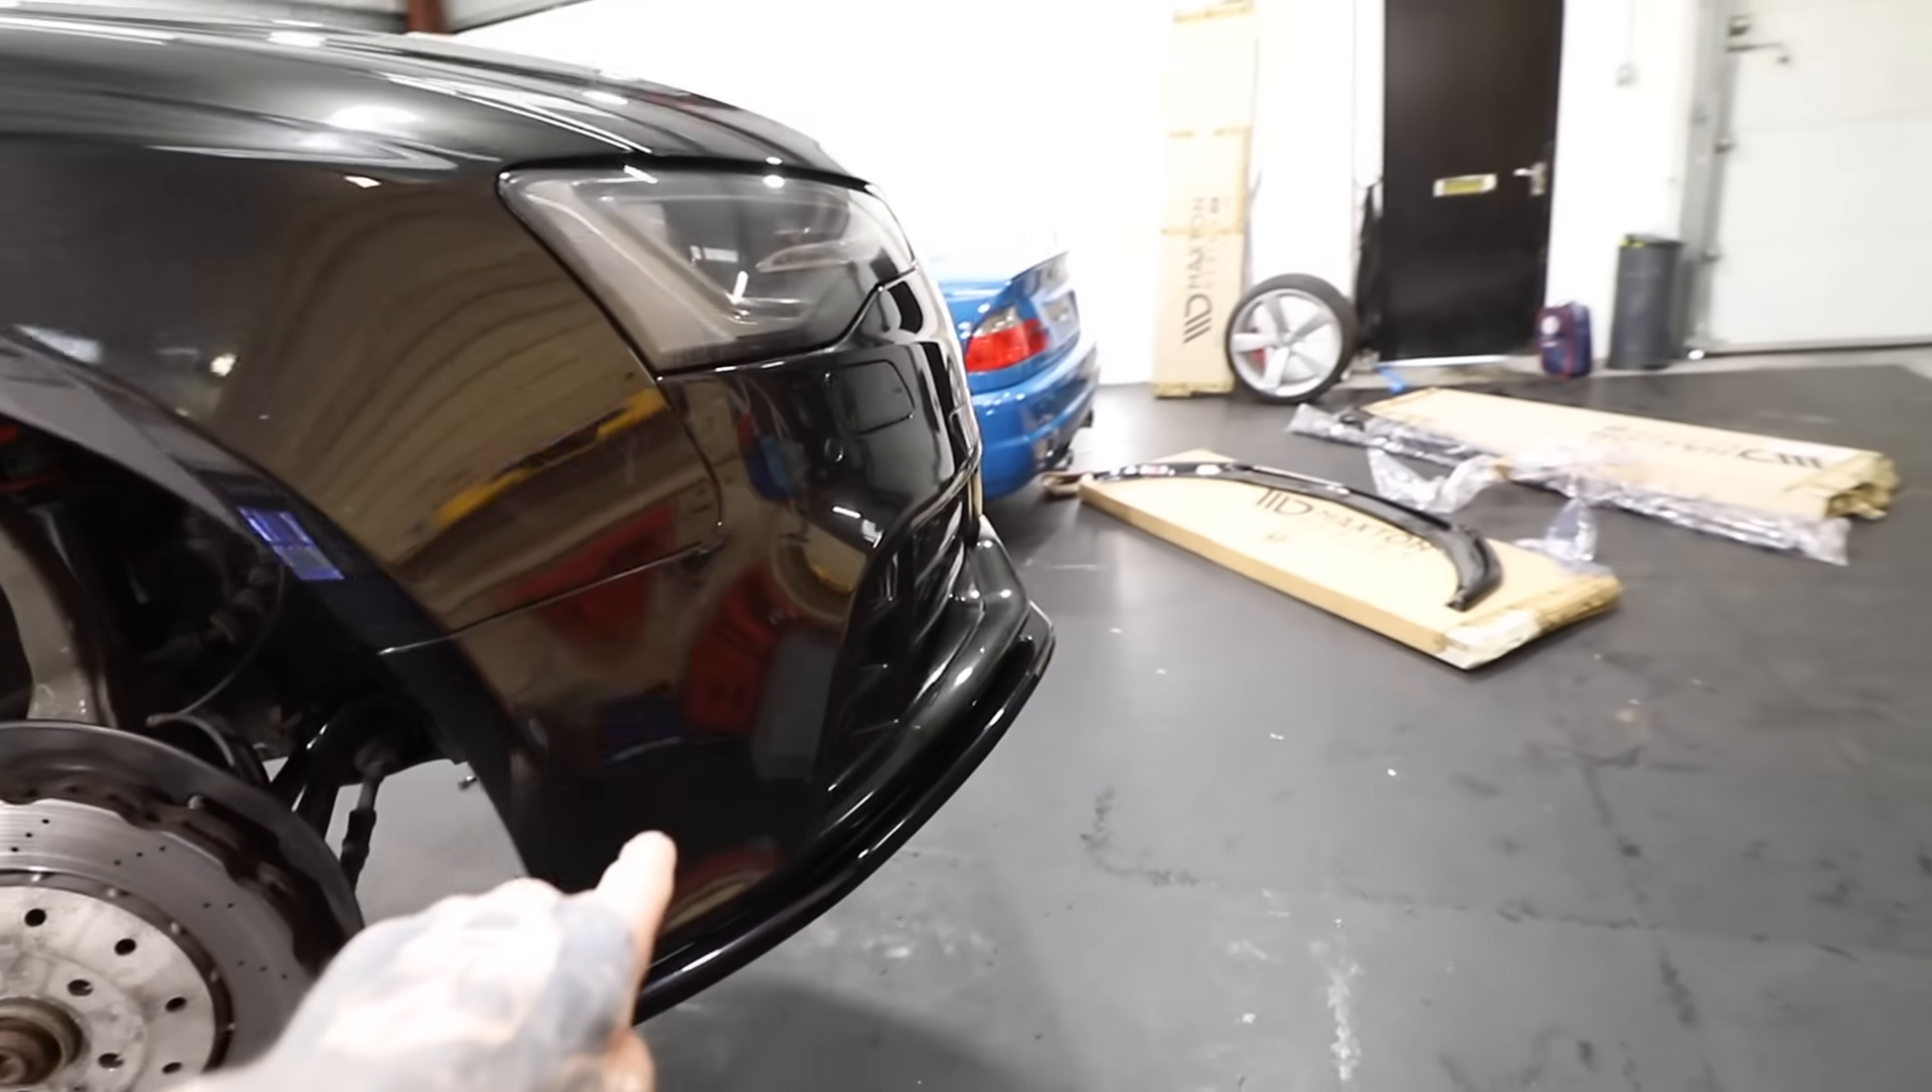Okay, so we've got the front splitter on. That is looking nice.